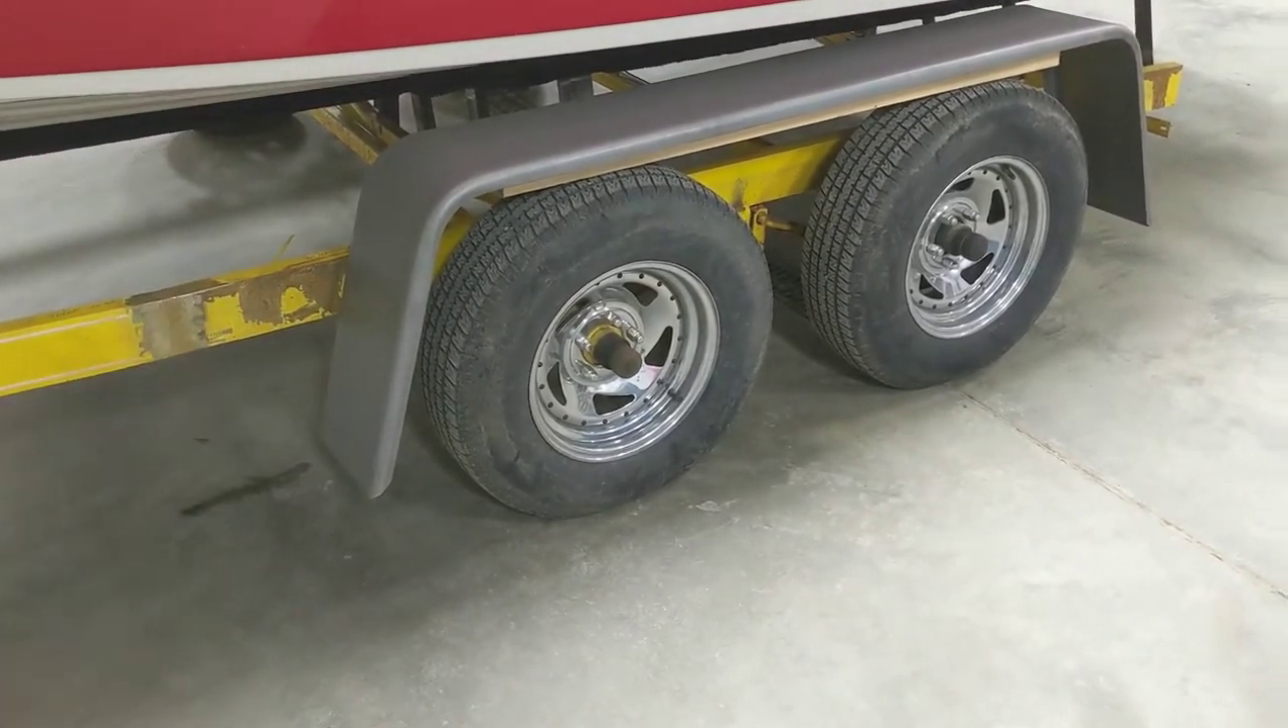There's a little more room in this fender than I'd like.